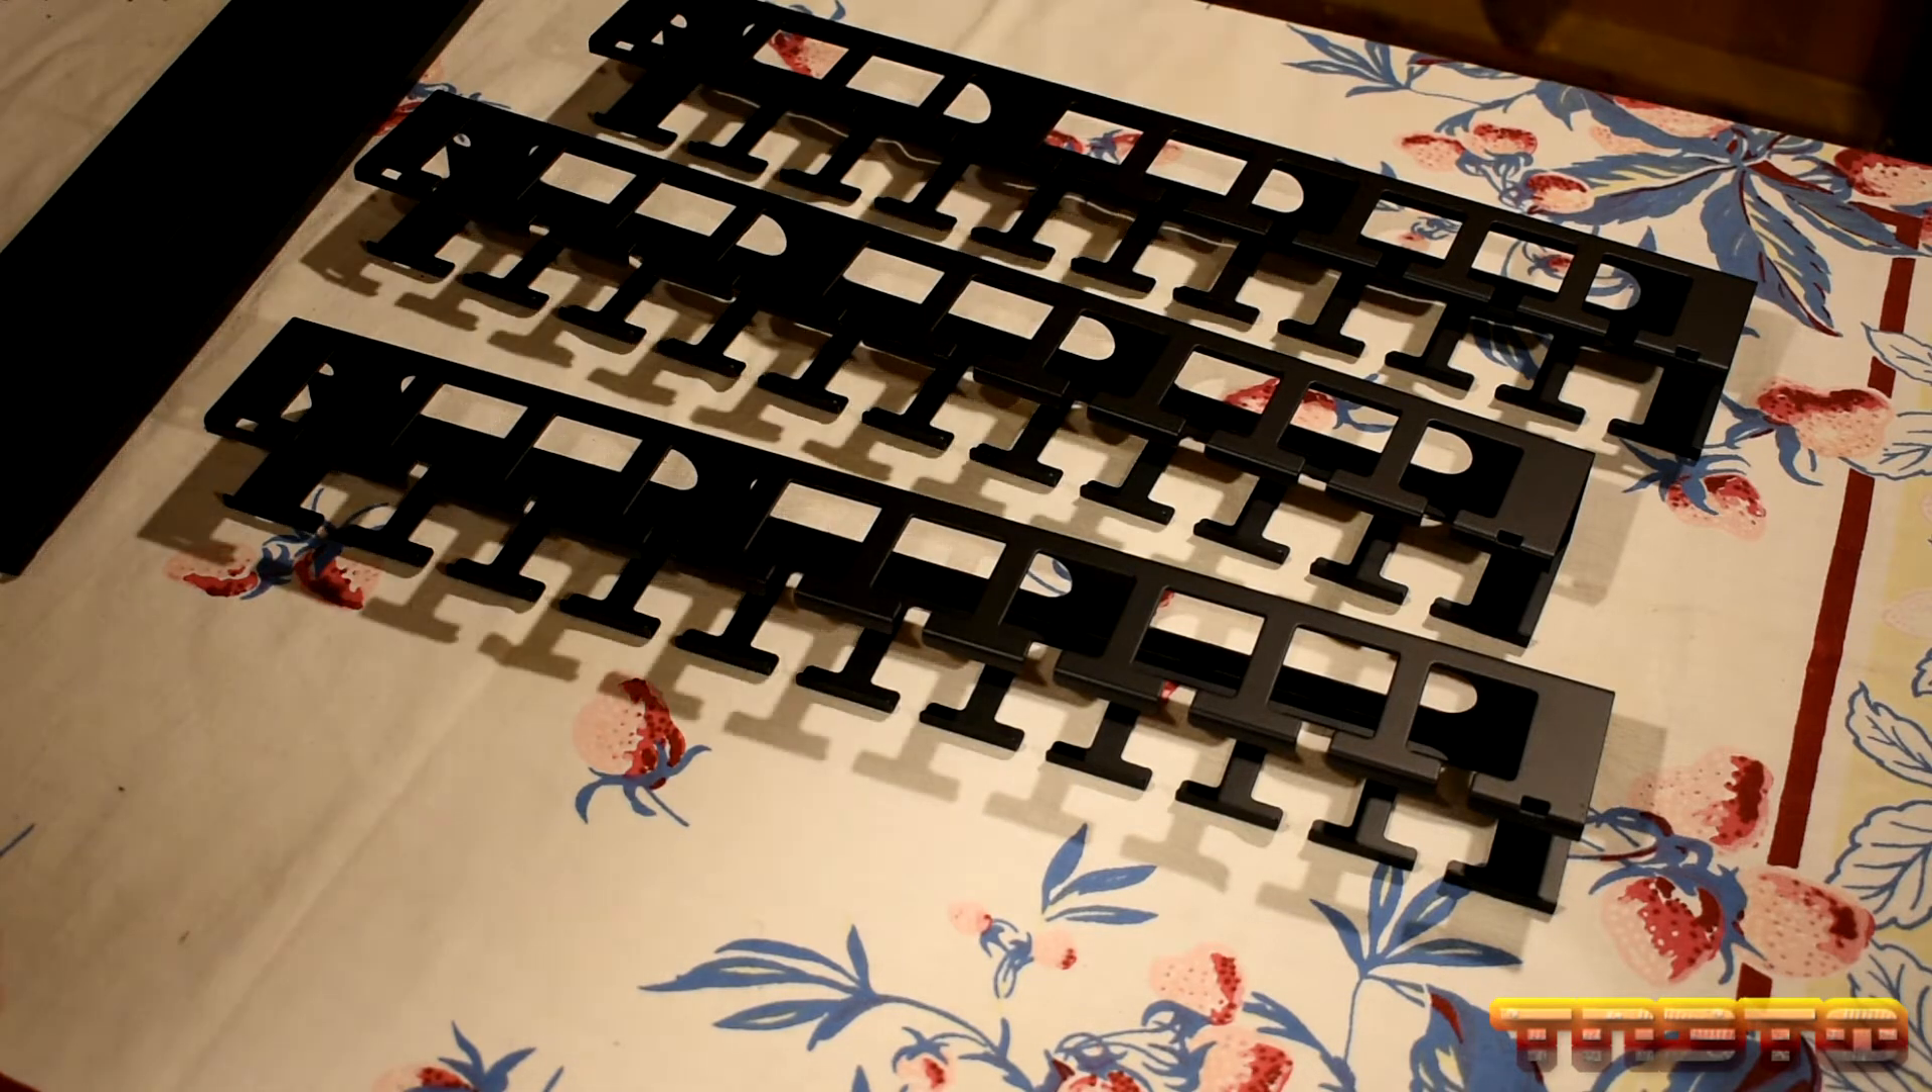So I got three covers off.